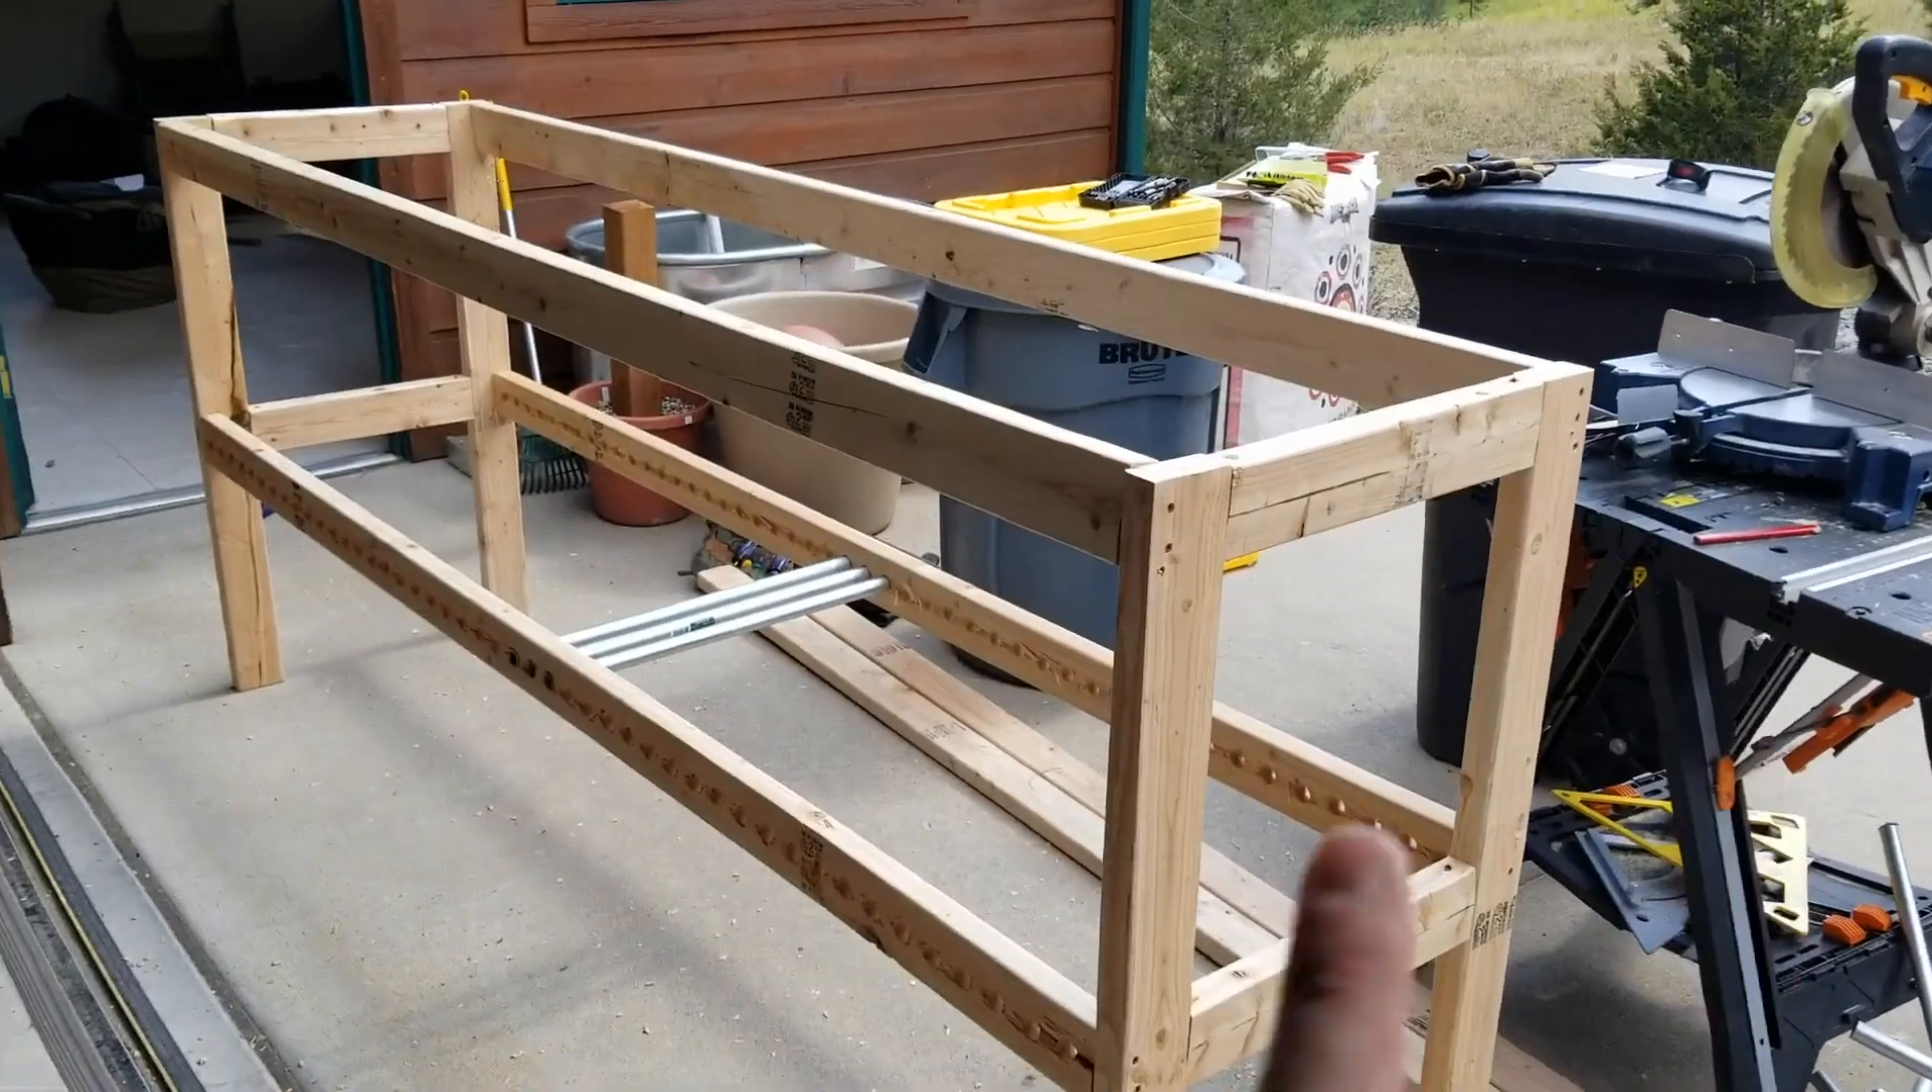Now, obviously, we've got to do sheathing. We got the walls to put on the outsides.